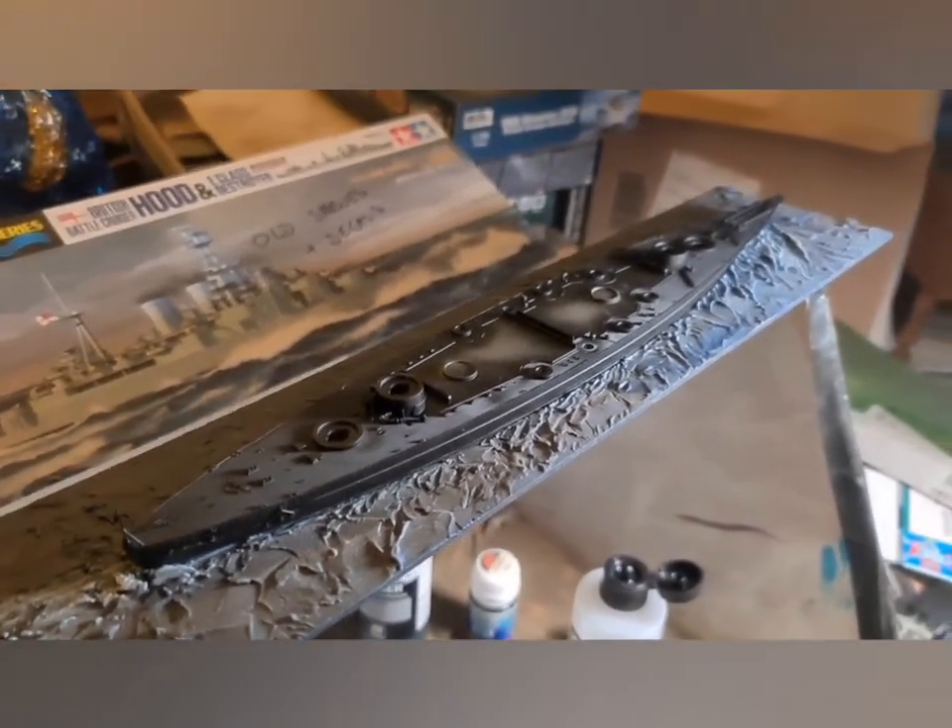We can see the hull of the ship on the sea base all ready to go.